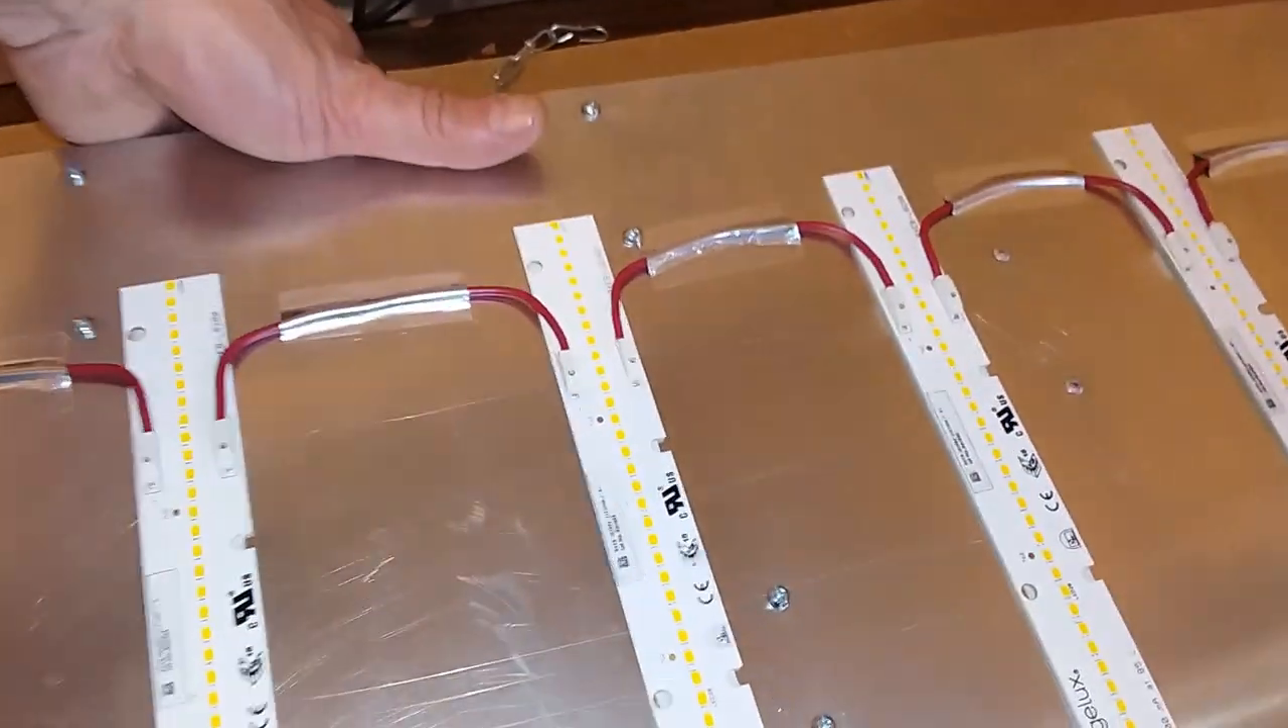I've used some, um, foil, uh, duct tape here to just, uh, secure the wire down.